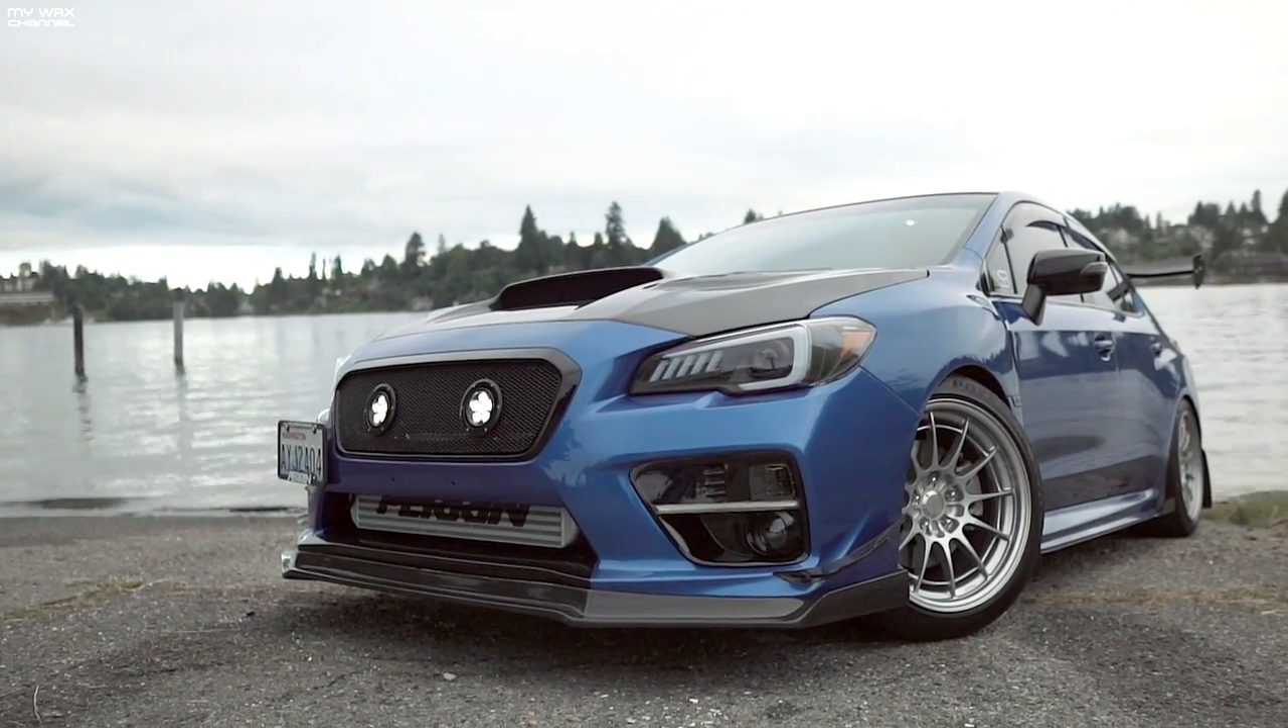All right guys, there is the grill fully installed and let me tell you, you know what, I'm a 50-50 on the look of this grill to be perfectly honest with you.